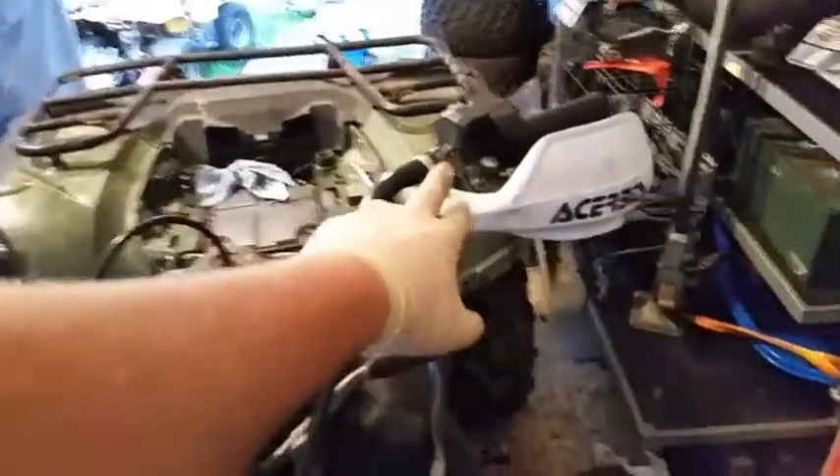So I got one last thing on here I got these hand guards on here.